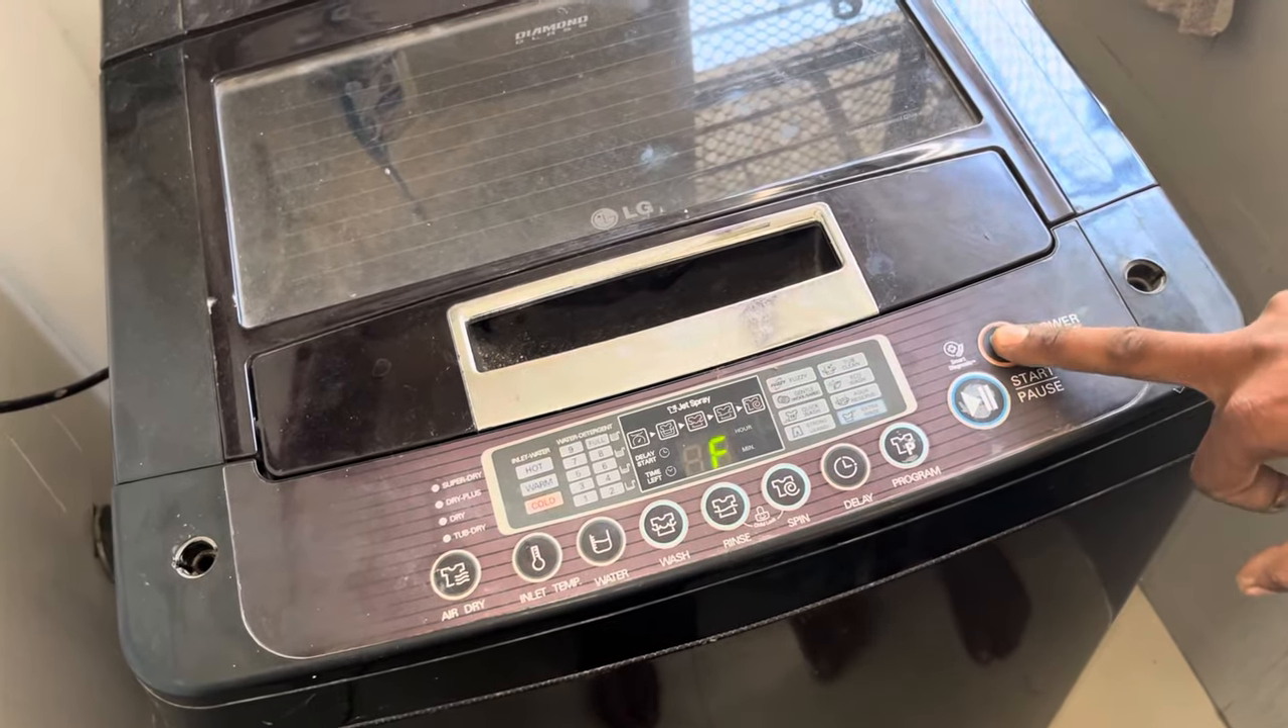यह हमारा जो पूरा cover है उपर का यह हमने लगा दिया है।